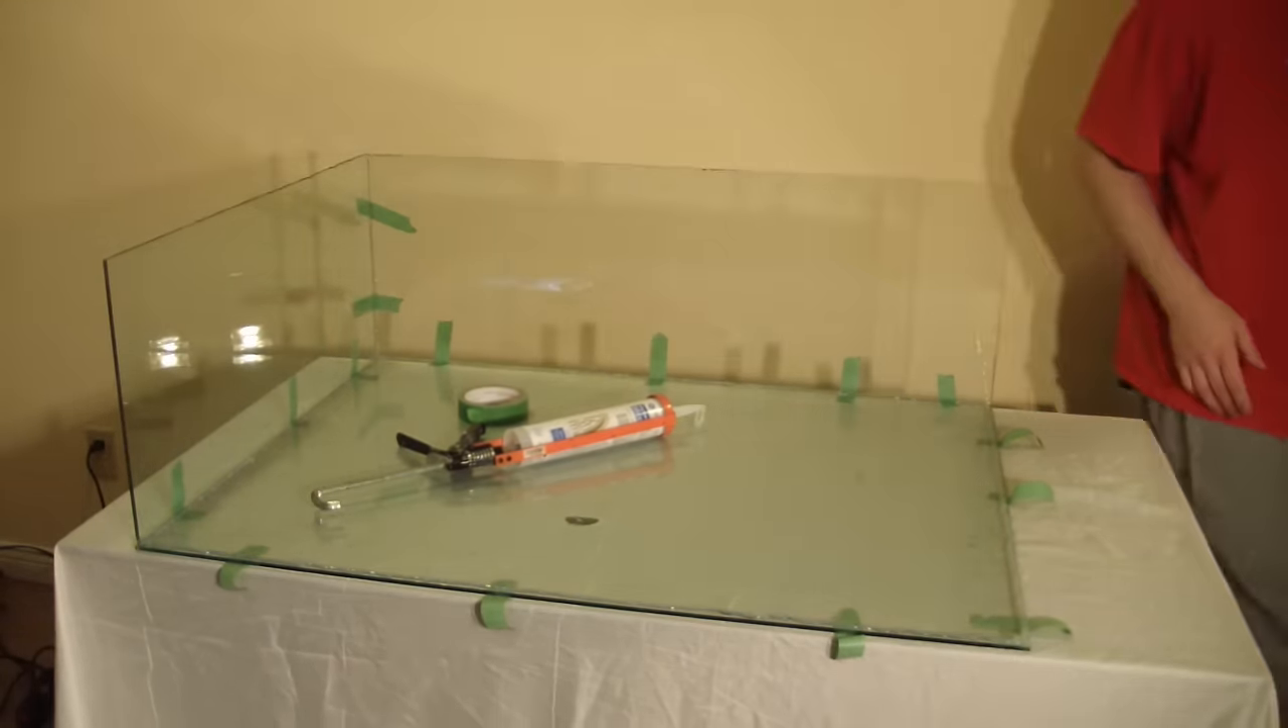Okay, we now have the side piece and the back piece on. They're kind of holding each other up at this point with the silicone as well as the tape.